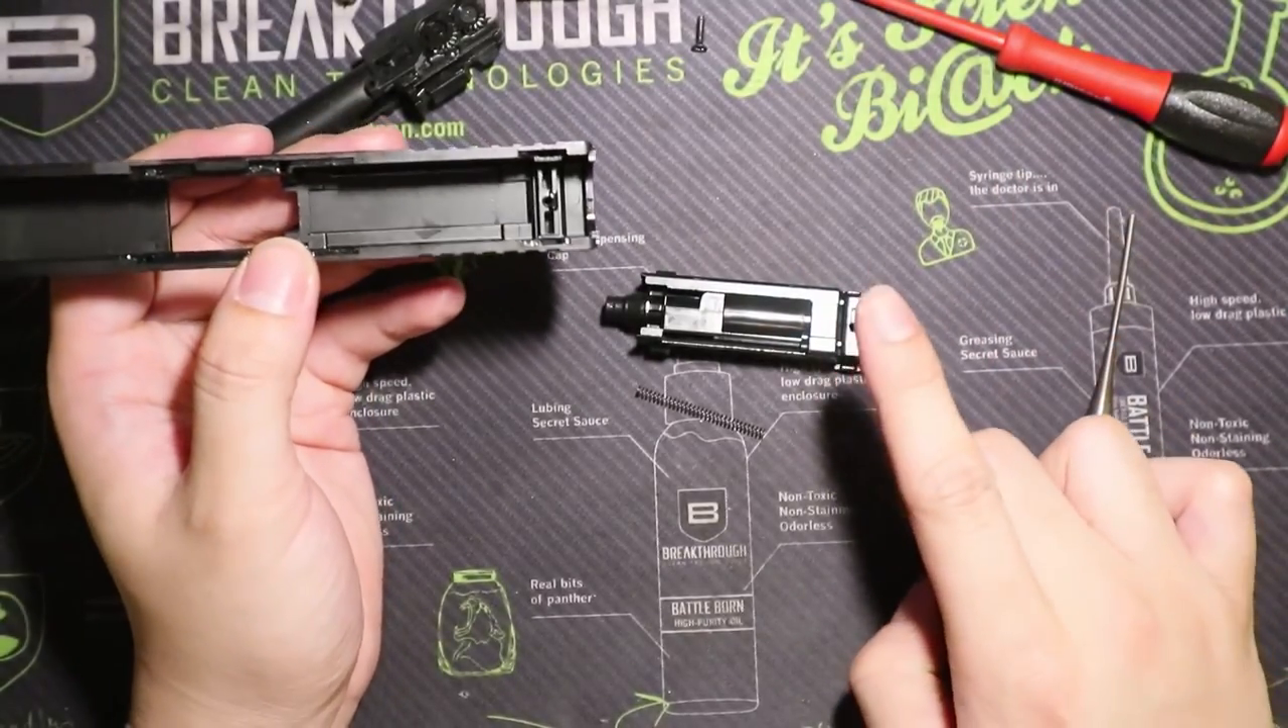And that's your blow-by housing unit out.